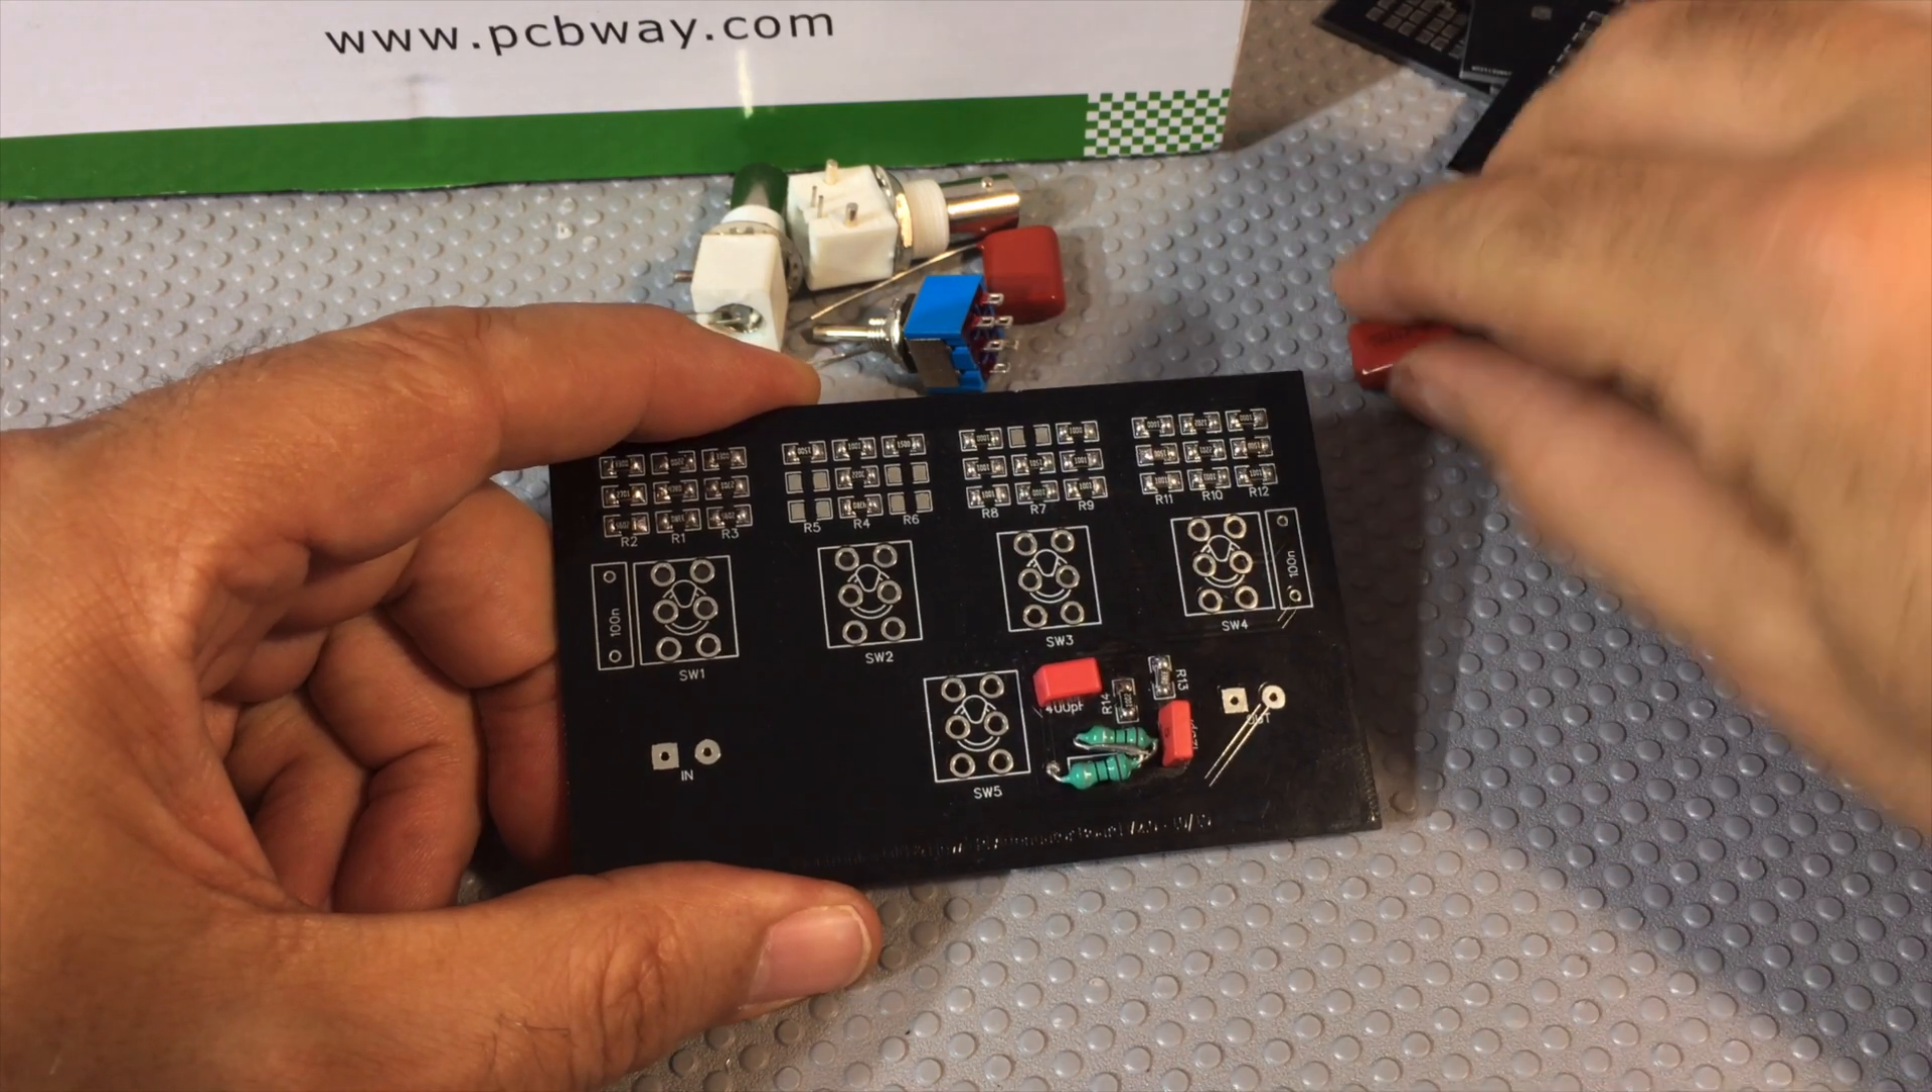Well, I need to put the switches in, solder the switches in.